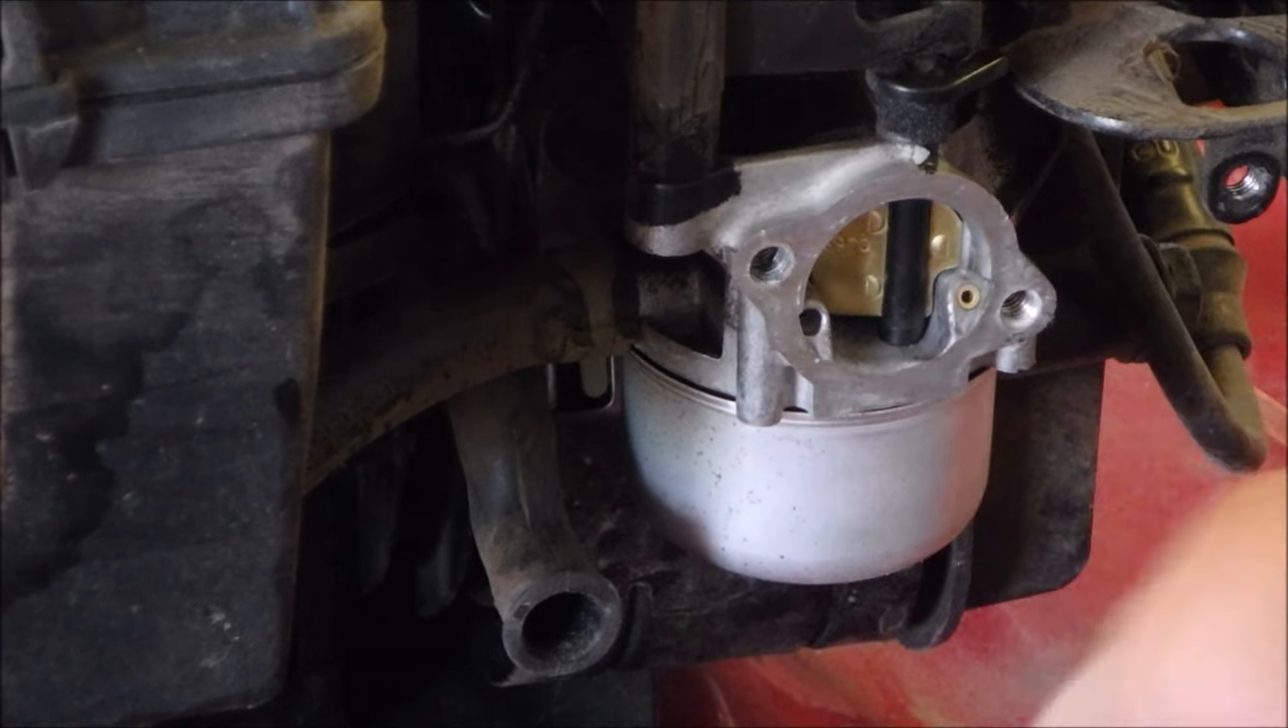Alright I just Put the bowl back on with the new seal.